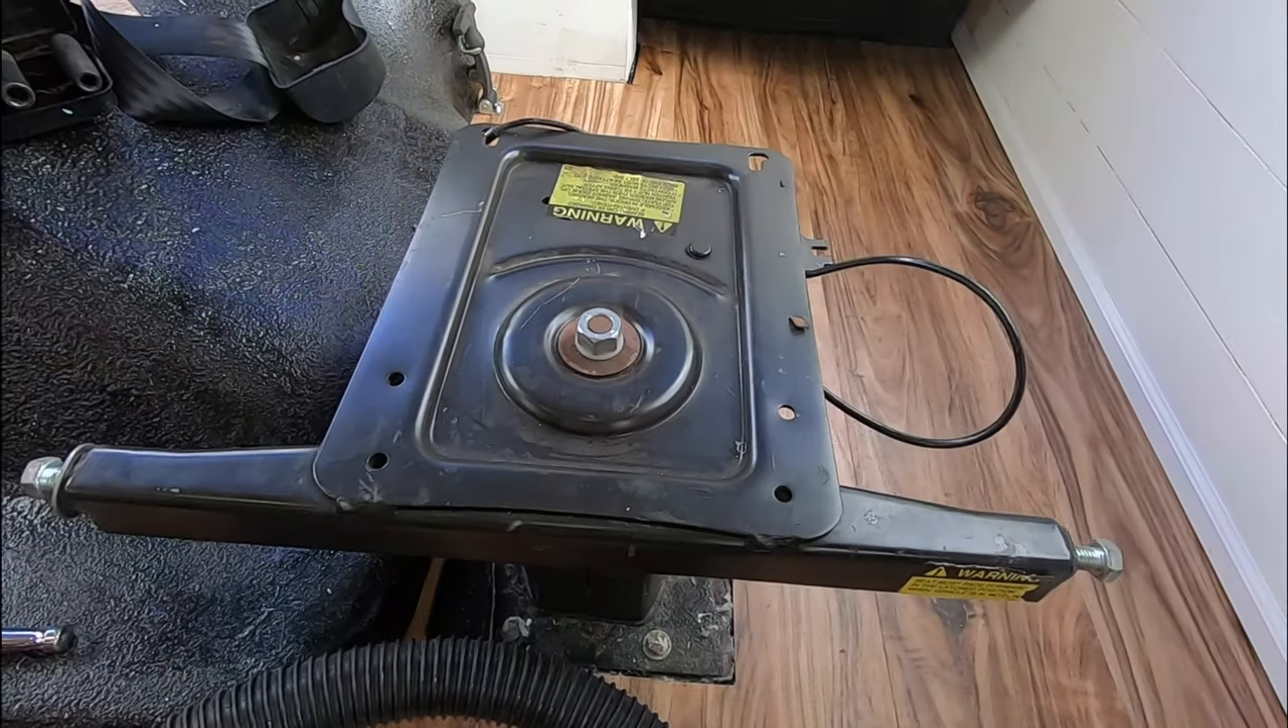So I've removed the passenger seat and that's what the base looks like.